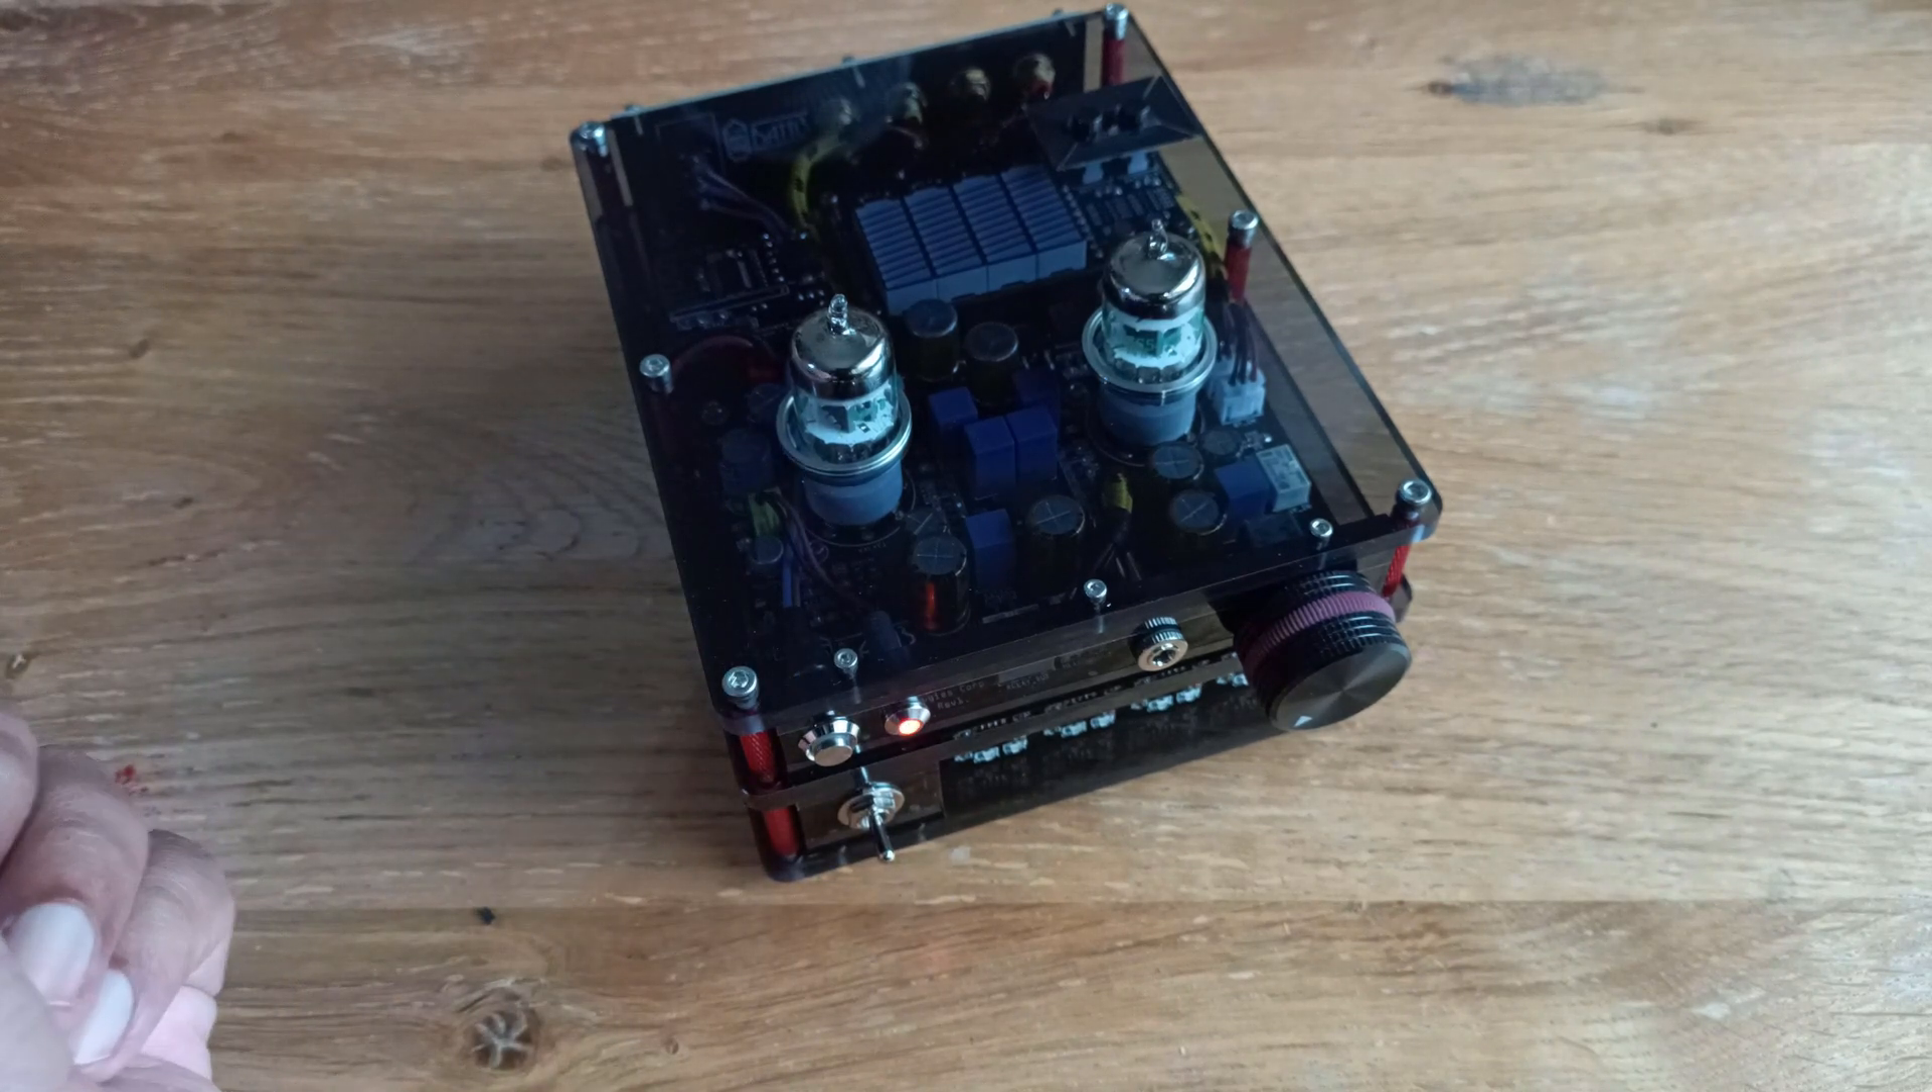Now the amplifier is all assembled, let's give it a quick demo.